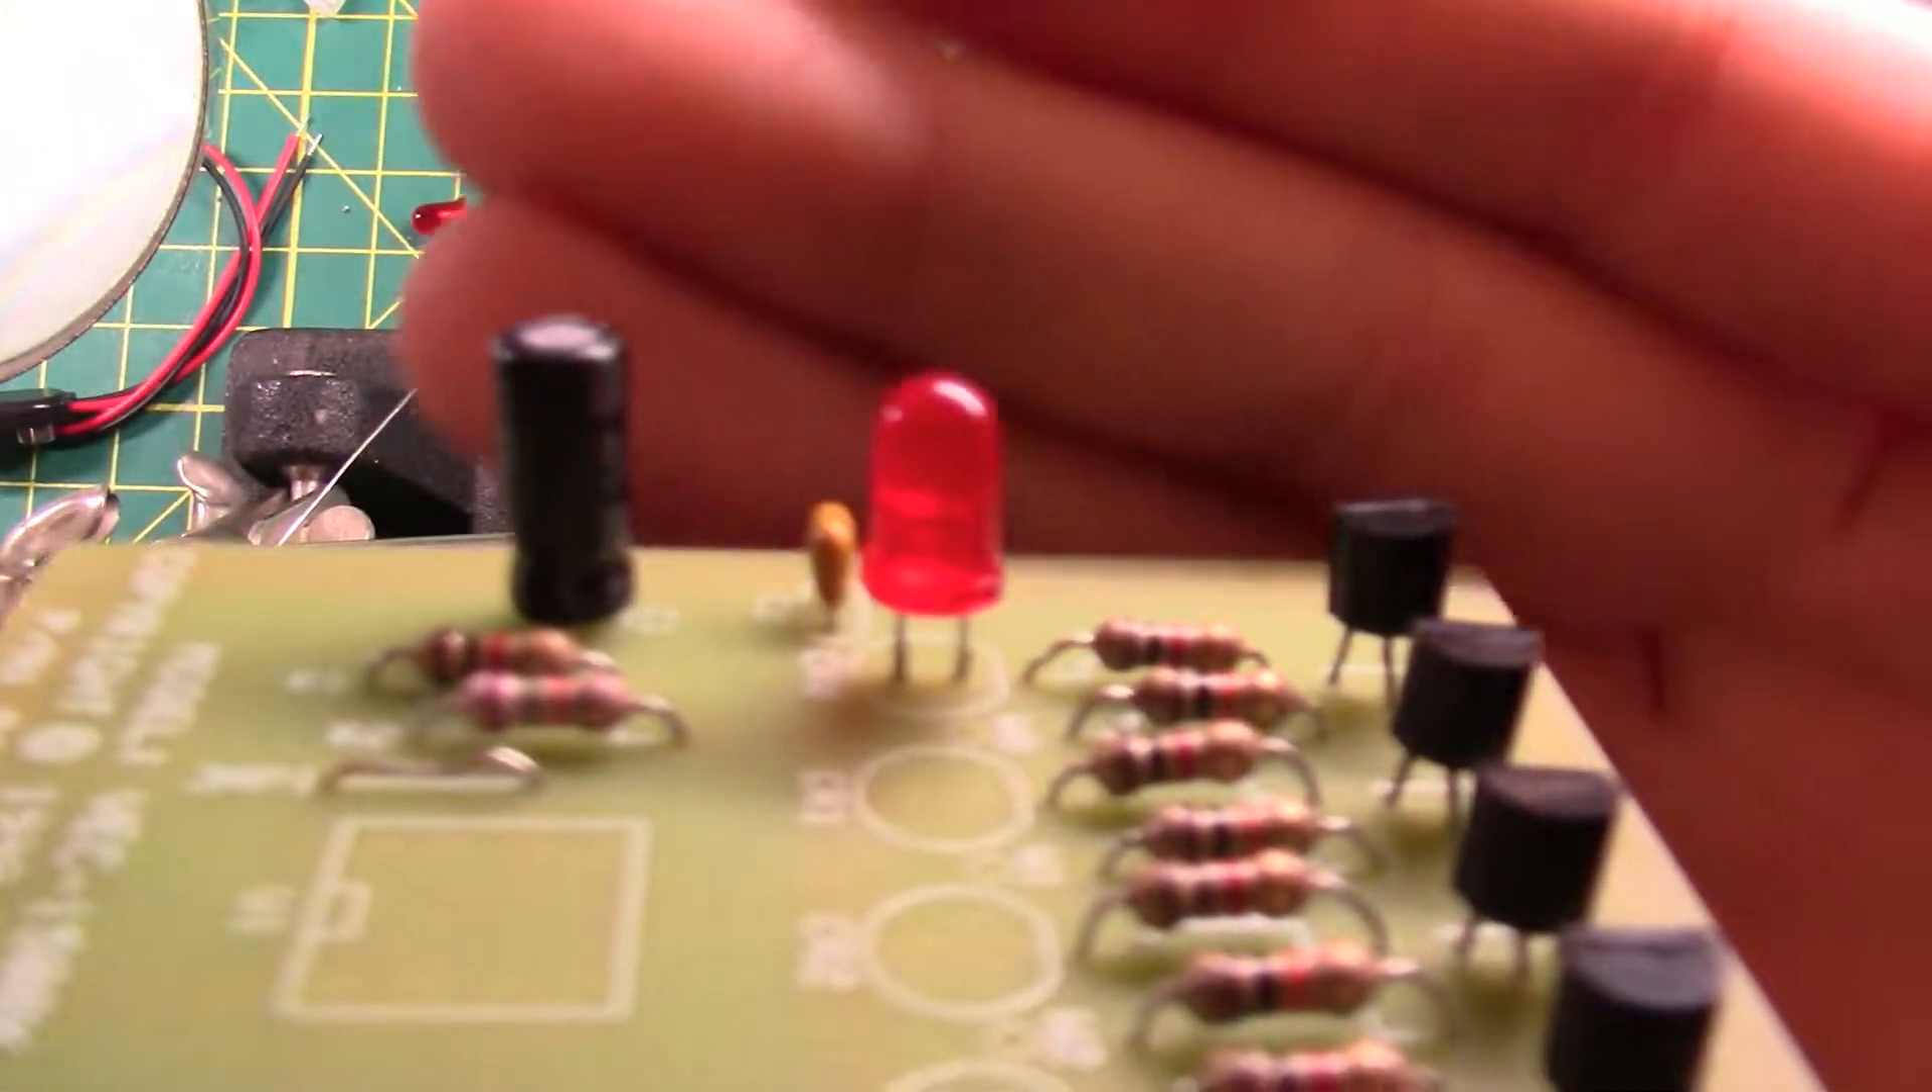All right, I've successfully soldered one of the LEDs and you can see that it is in fact floating as it should.